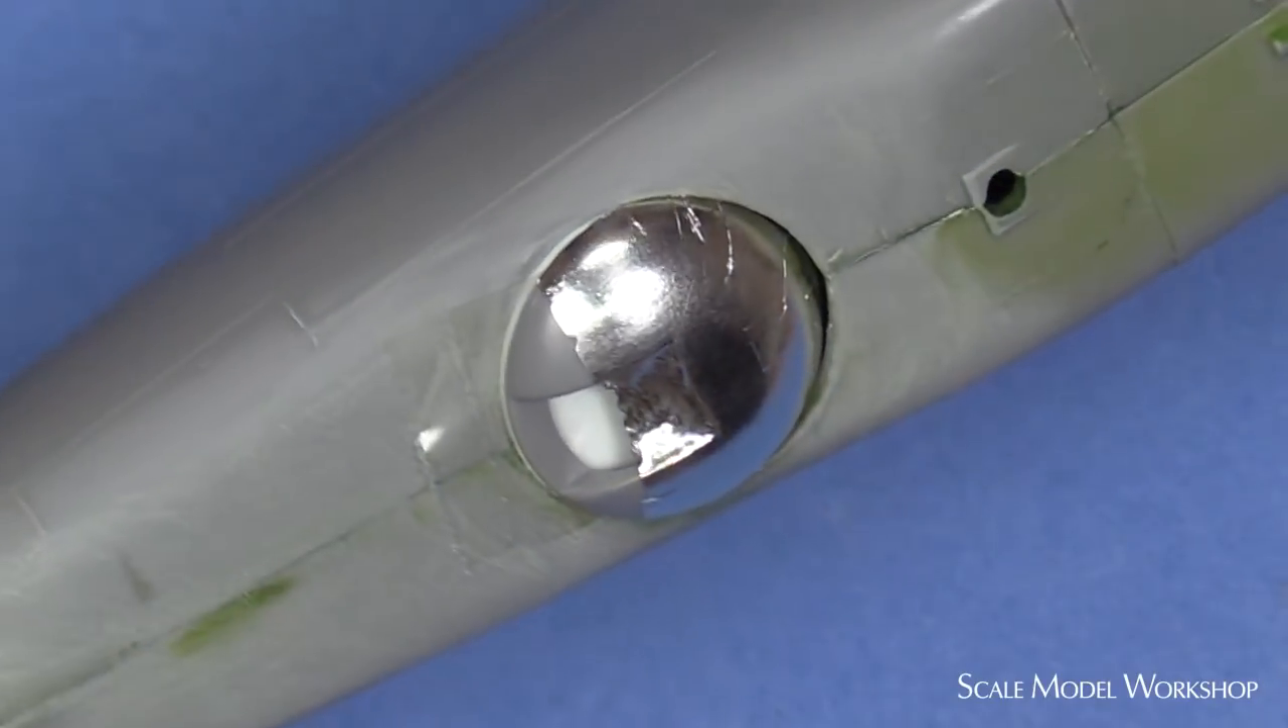The lower turret's covered with bare metal foil and taped to place with double-sided sticky tape.